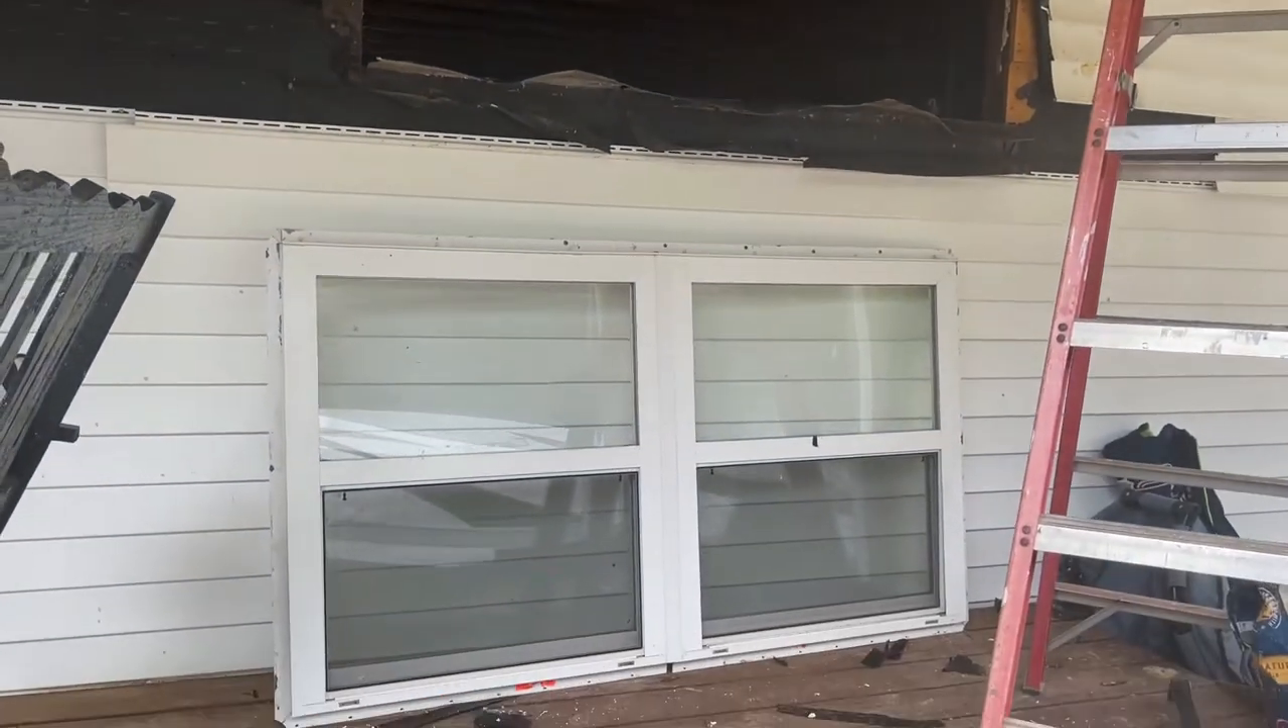Well, I forgot to turn the camera on when Chris got back, but we just basically pried the last couple of nails out, and the window came right out.